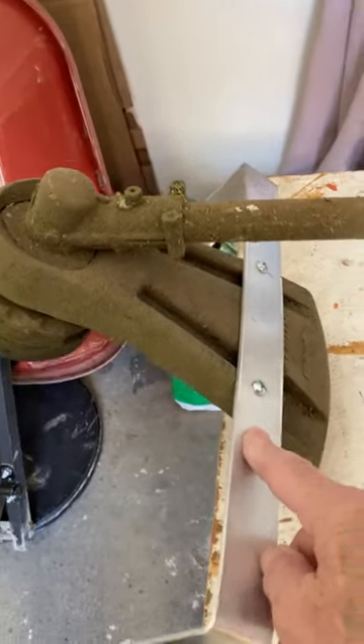Got my aluminum bar bent and bolted in the back.